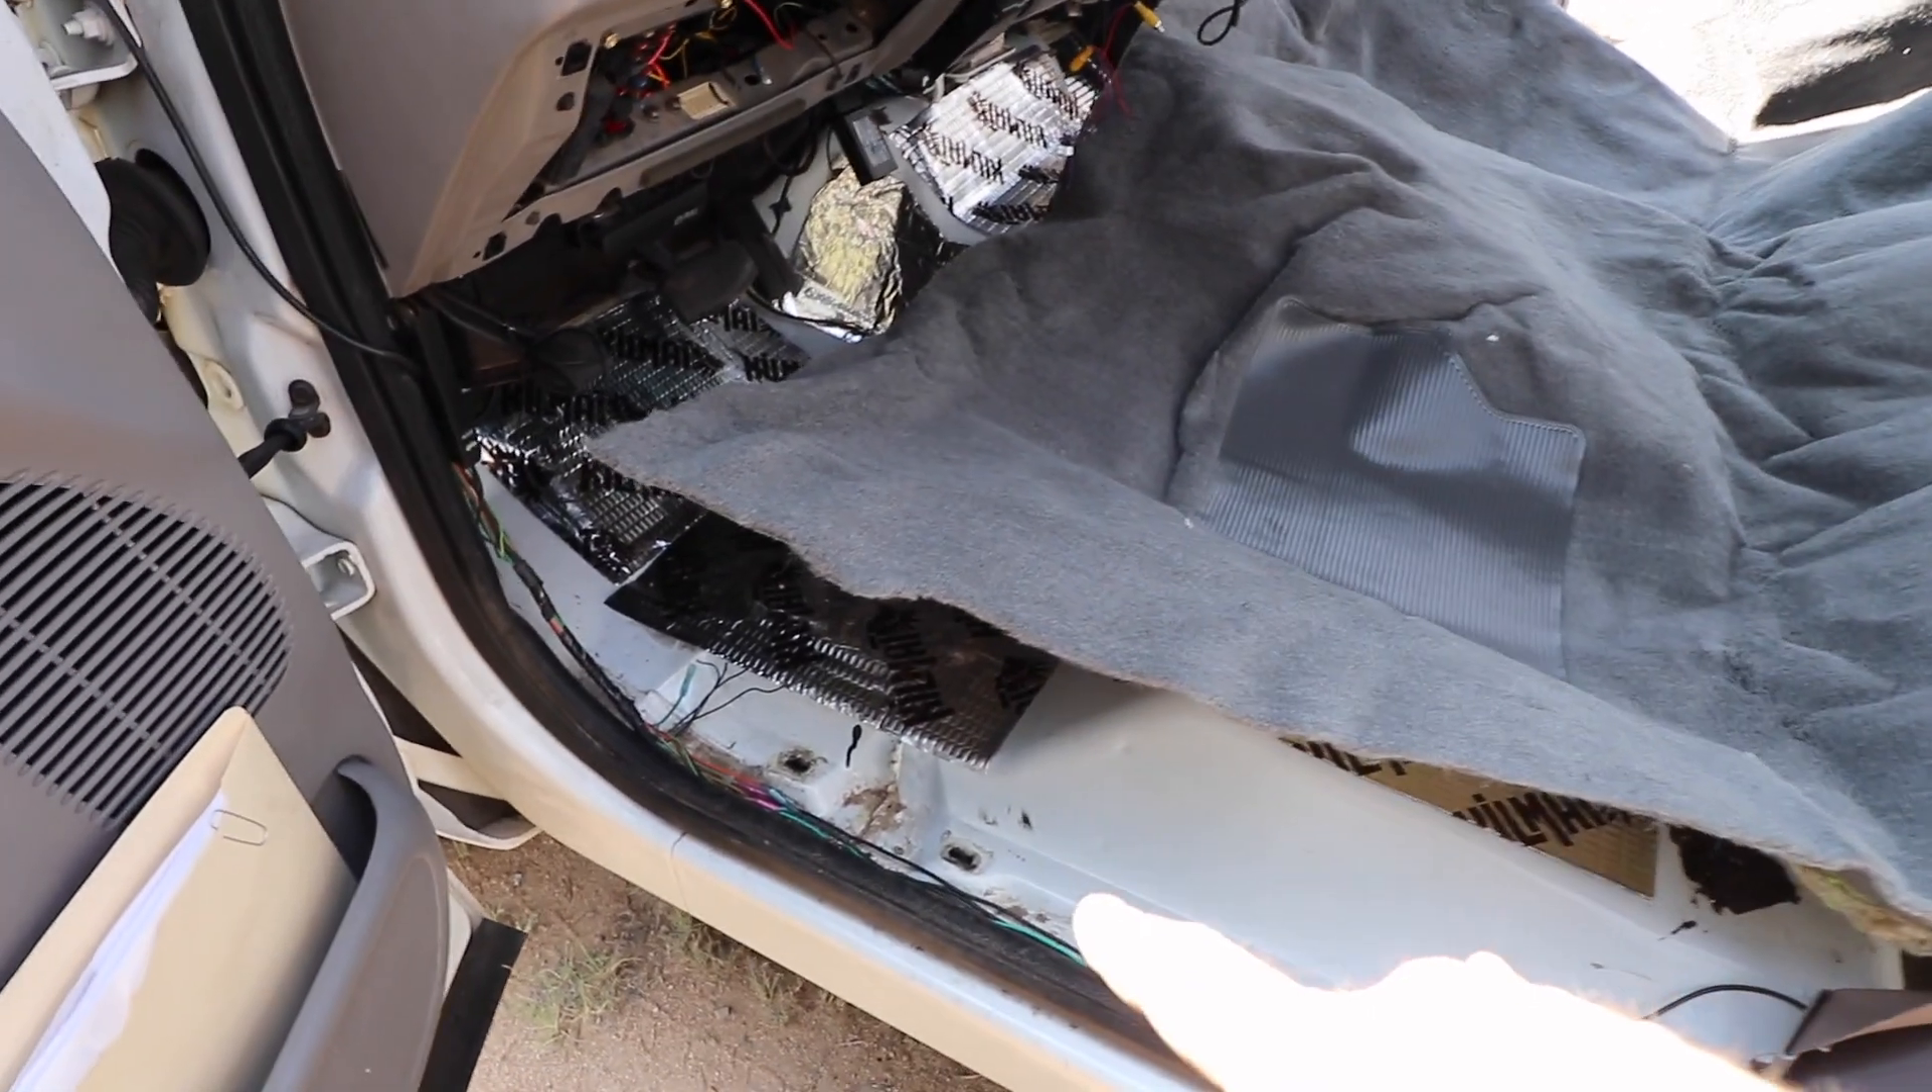I have the carpet just sort of laid out here right now so I'm going to show you the wiring before I get into finishing the carpet.